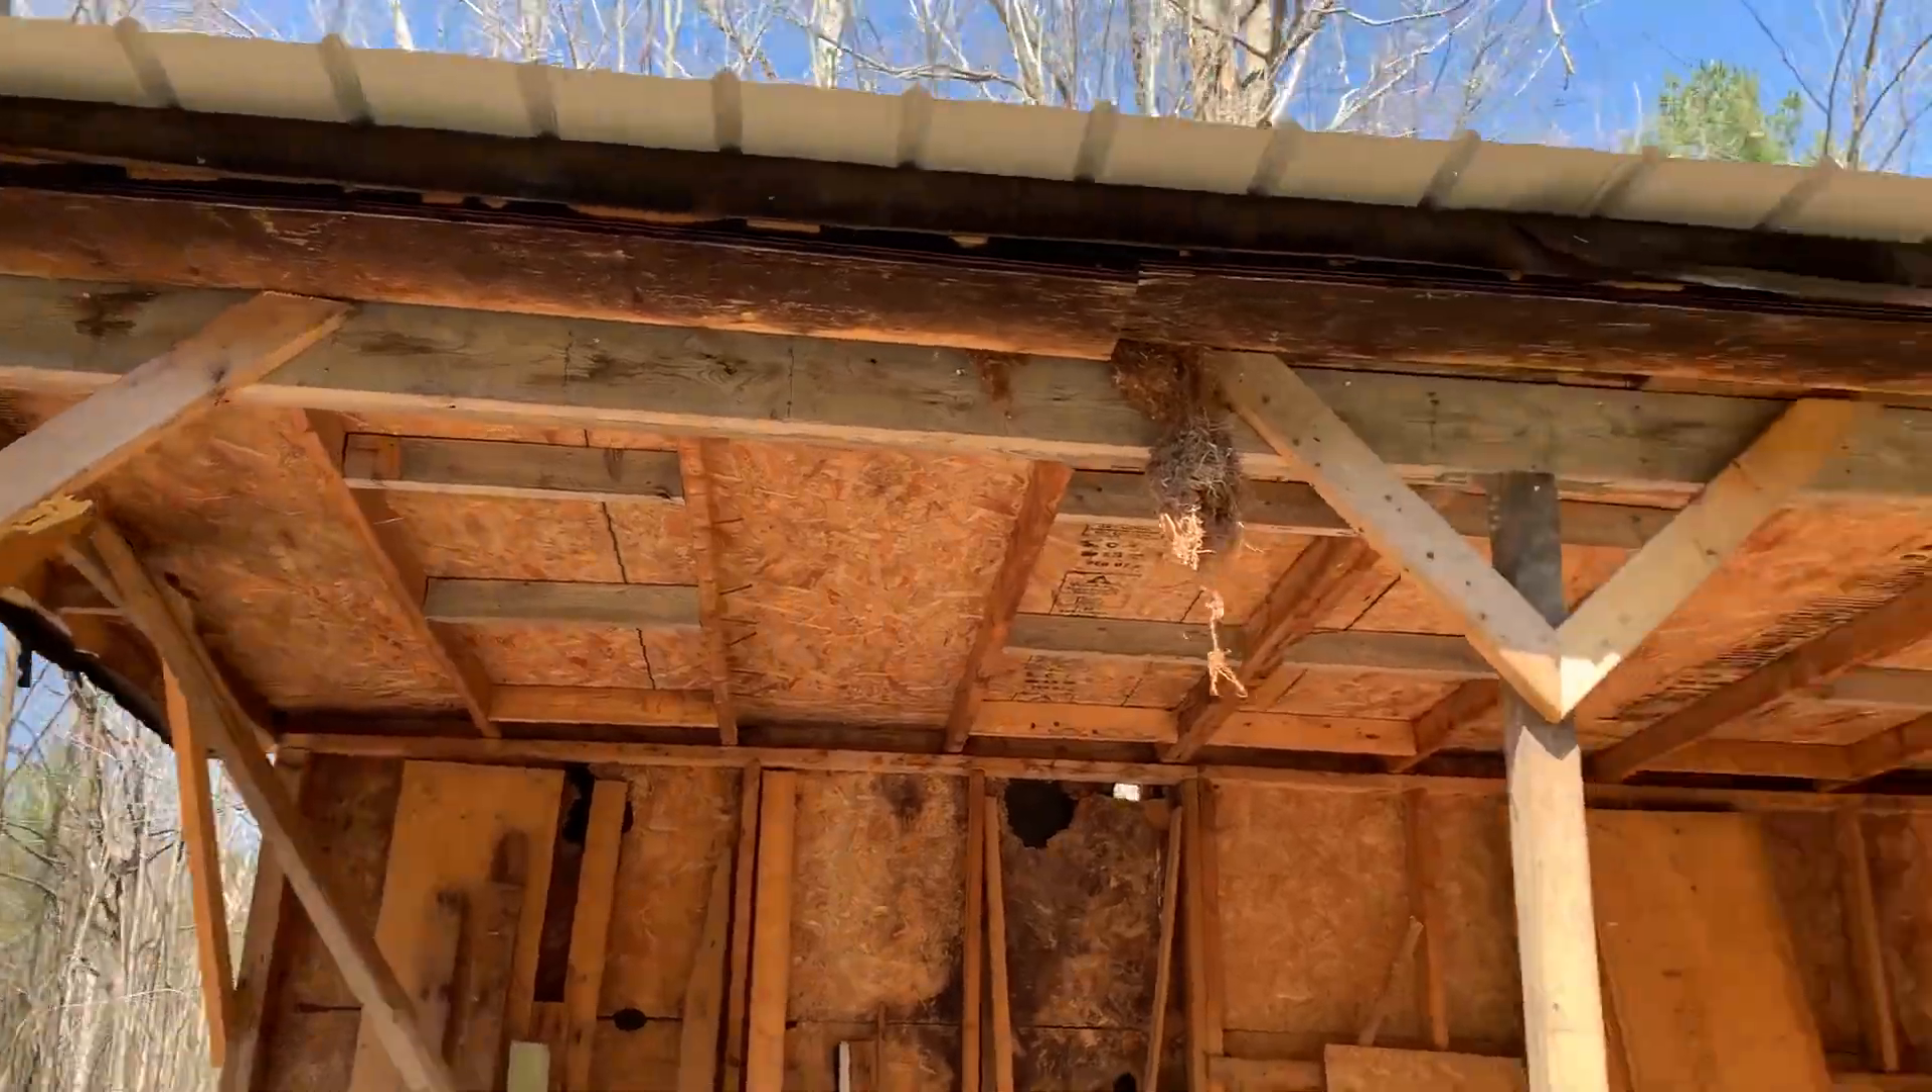So, we got the beam in for the shack, we got it all braced up, we had to push it, you see it, where's my finger?